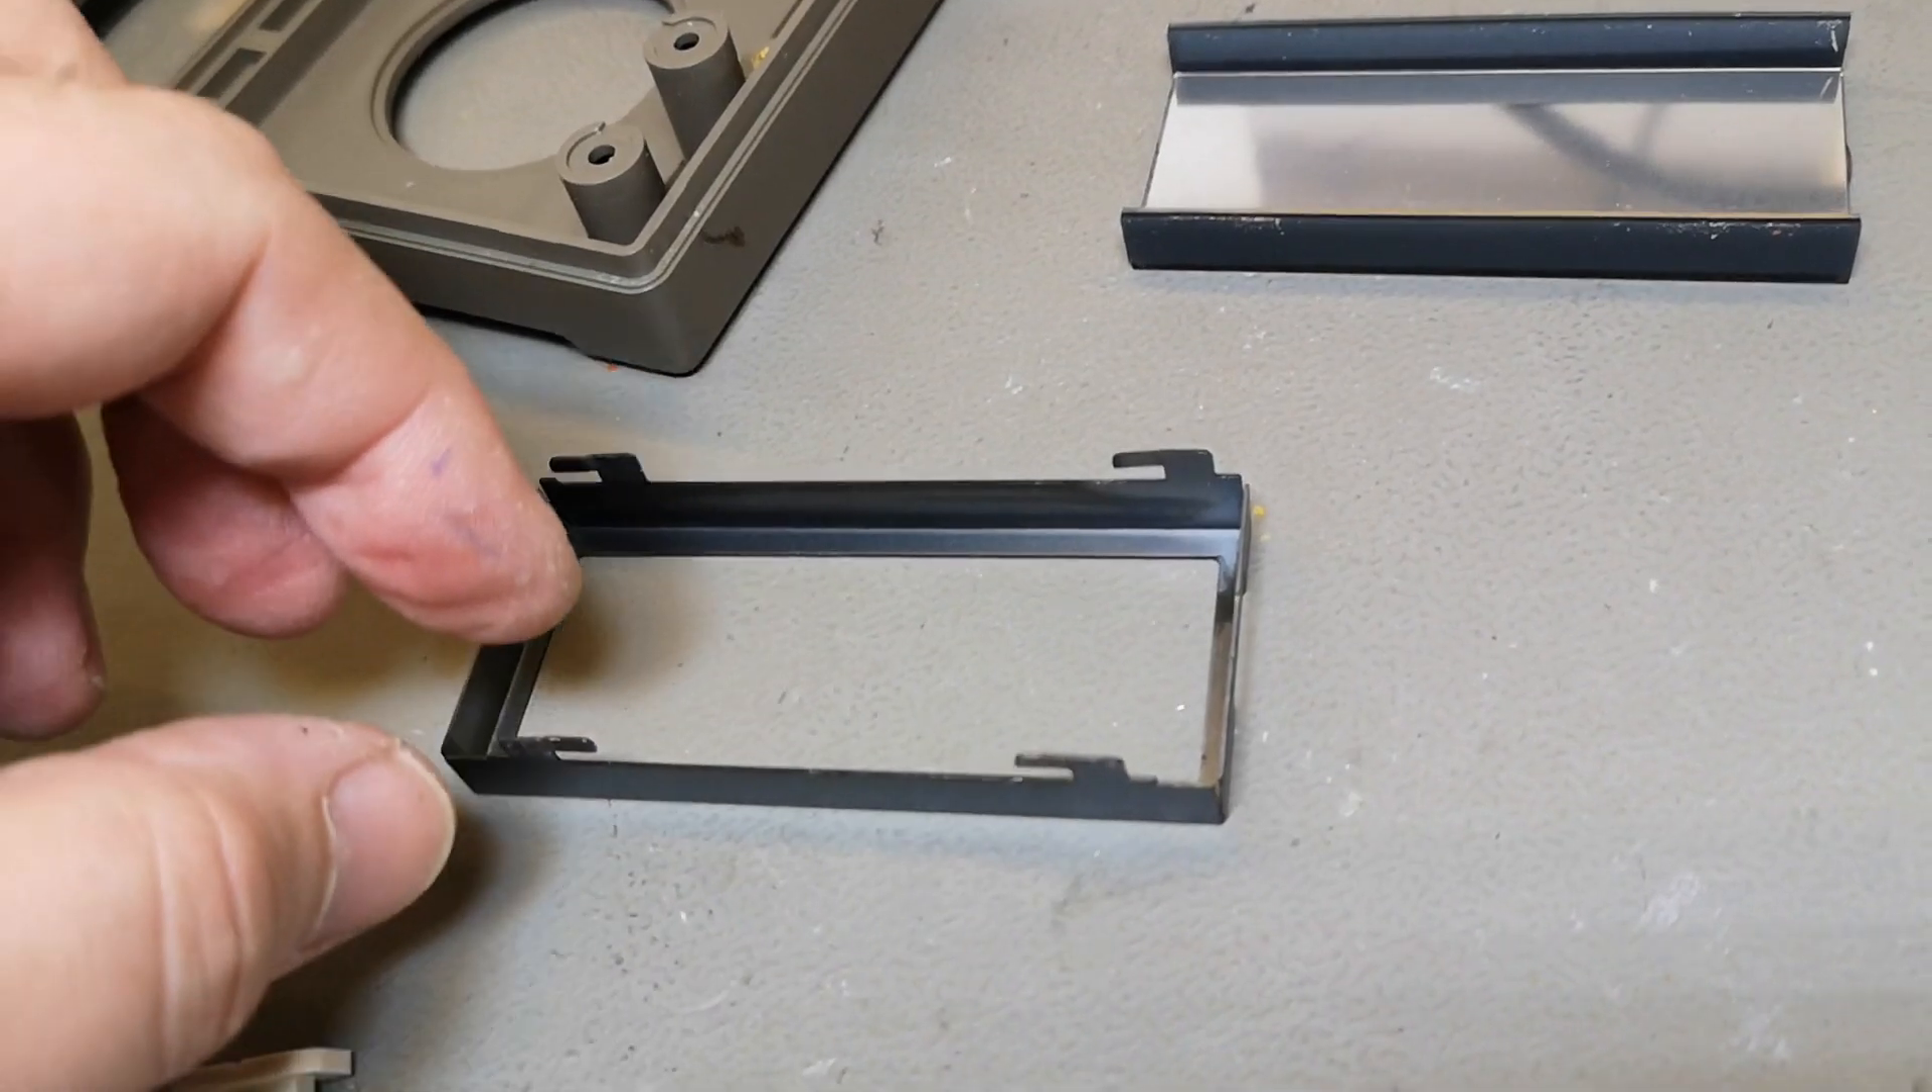So i took off the frame that holds the display.